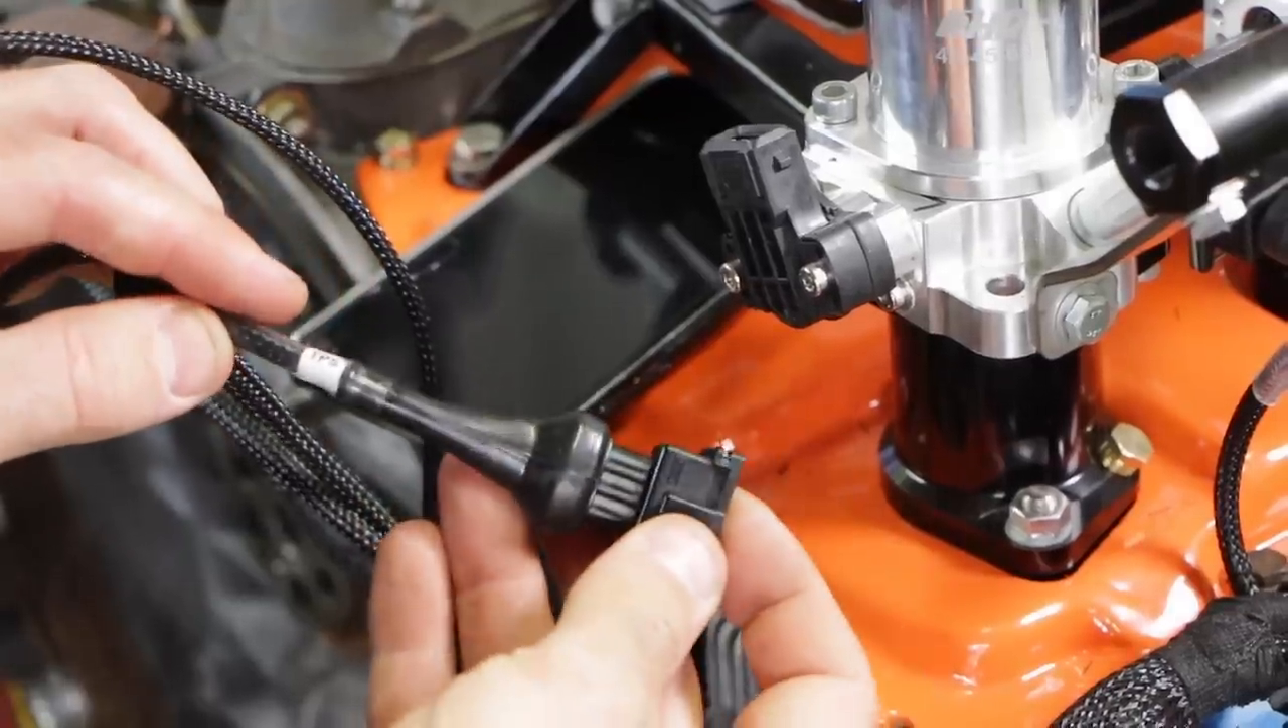And there we have a nice neat looking clip just need to clip it on and we're done.